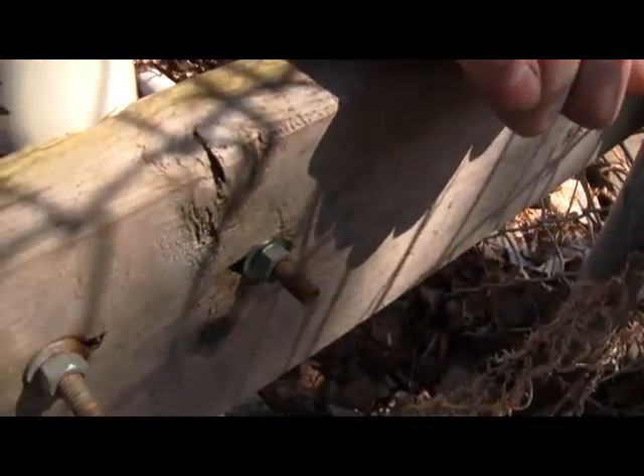Okay, so I've got my U -bolt attached with some washers and nut in the back.